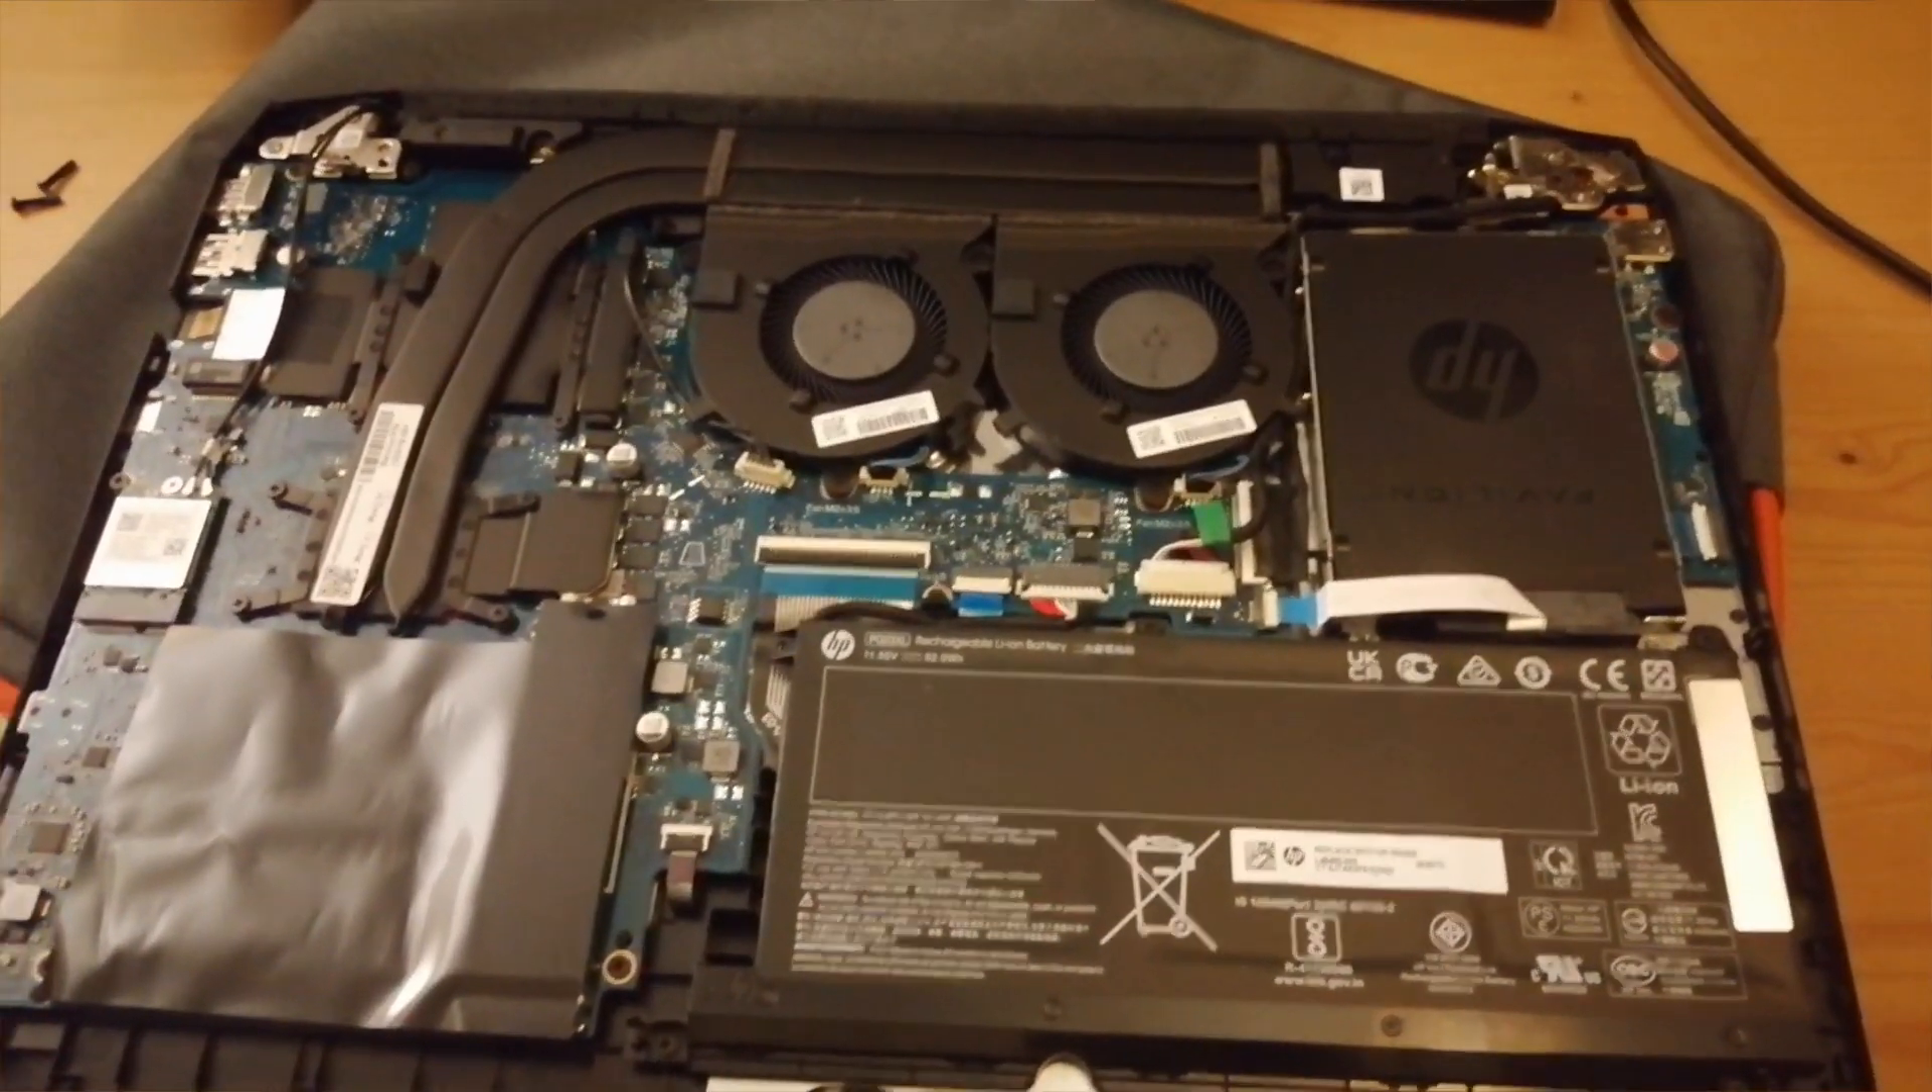Okay guys so now we've got the back successfully off.